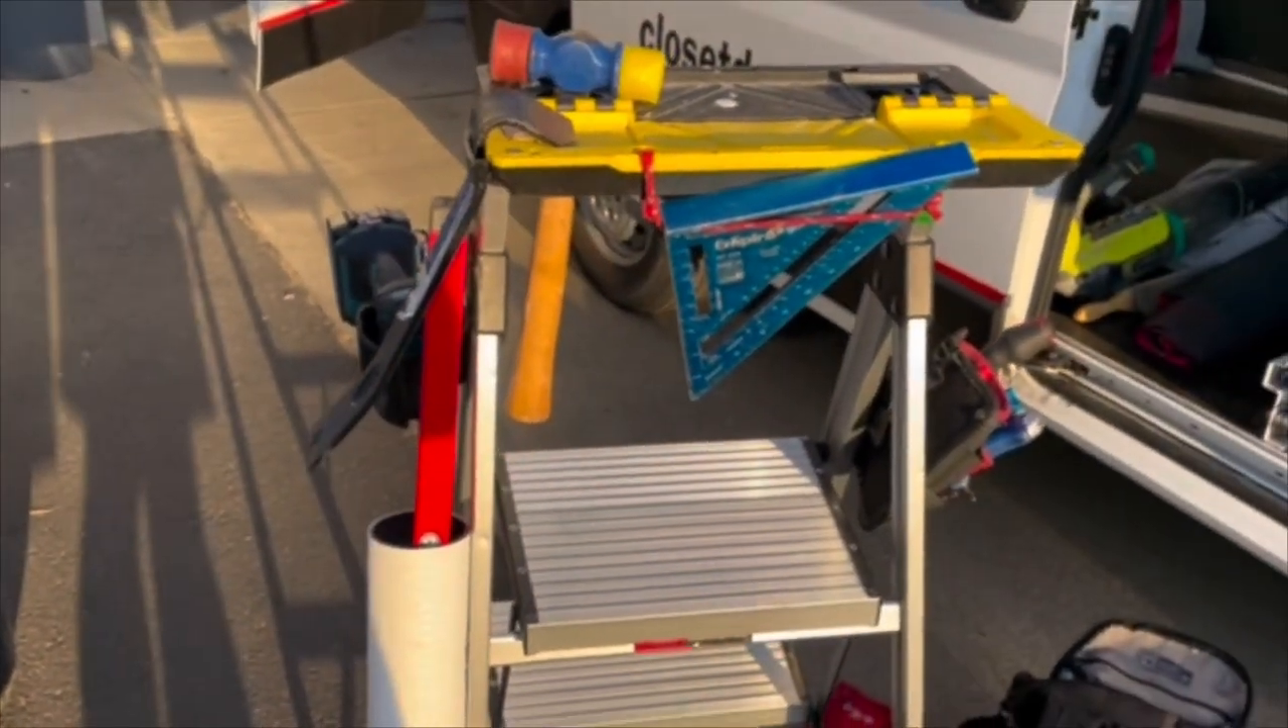Now we added this little tube on the side of the ladder.